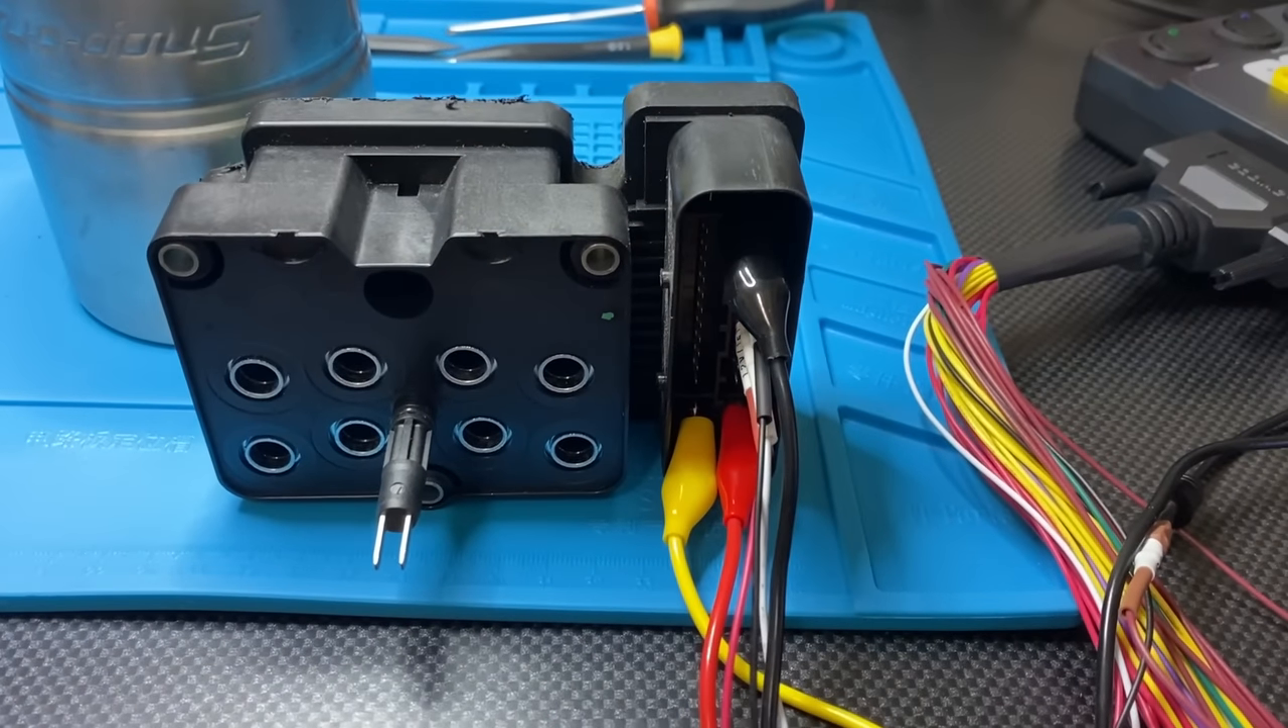So if I take you guys over to the ABS module, you can see that right here, I've got my leads attached from the Go Diag to our main powers and grounds.